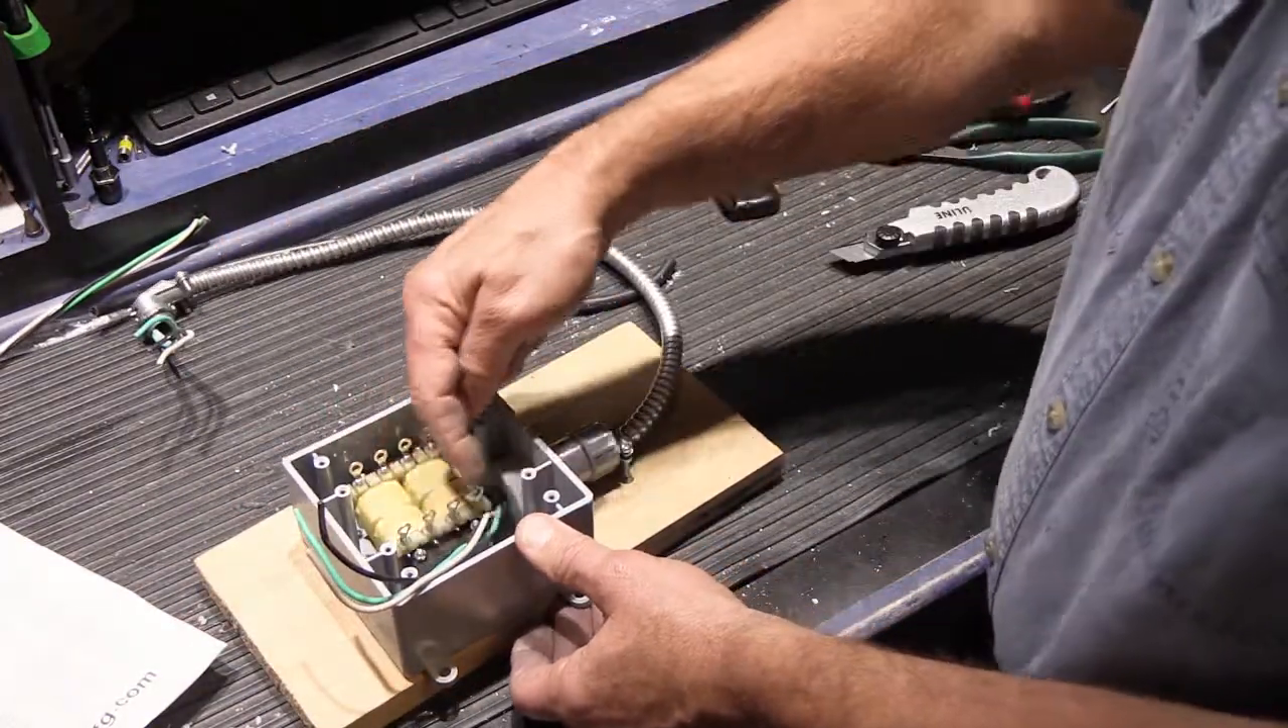So now the armored cable and the wiring is all in place.